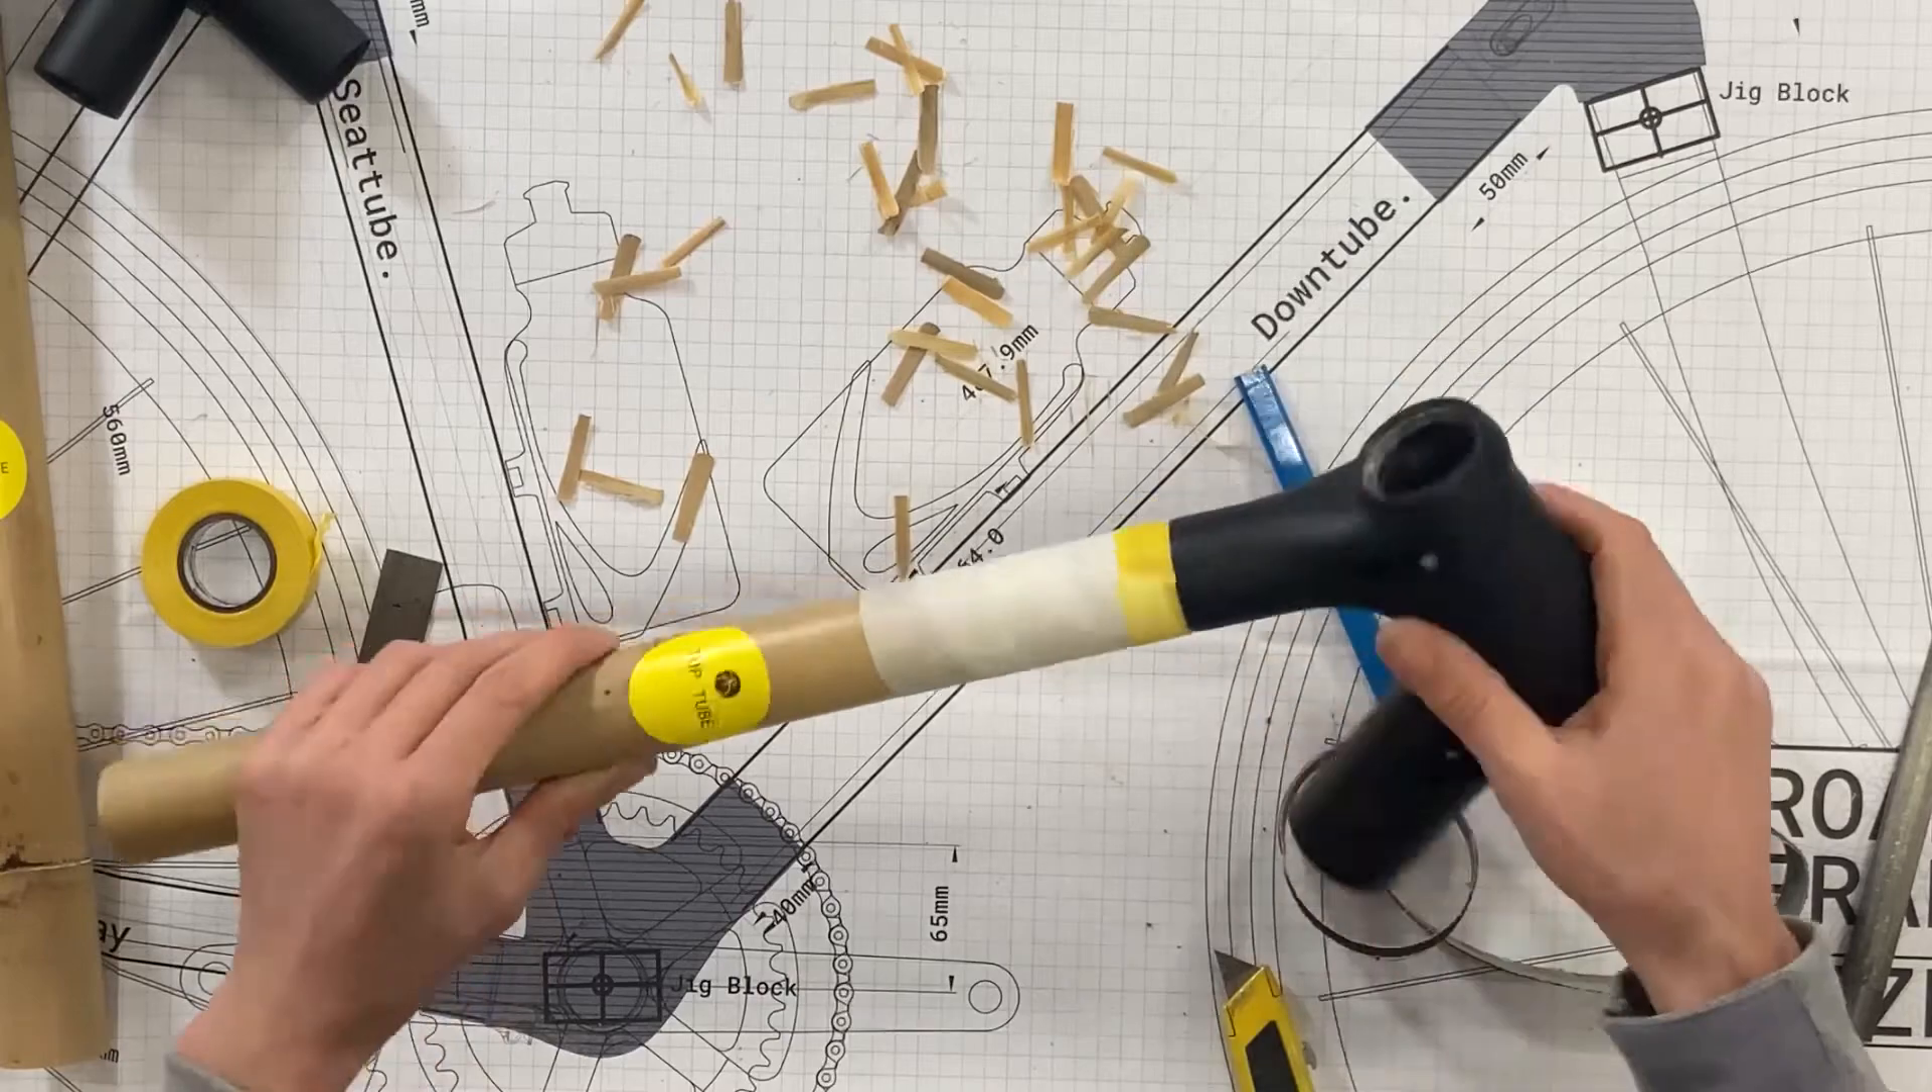That fits in really nicely so you can see here that the tape is right on the edge of the lug so that's a really really nice fit.